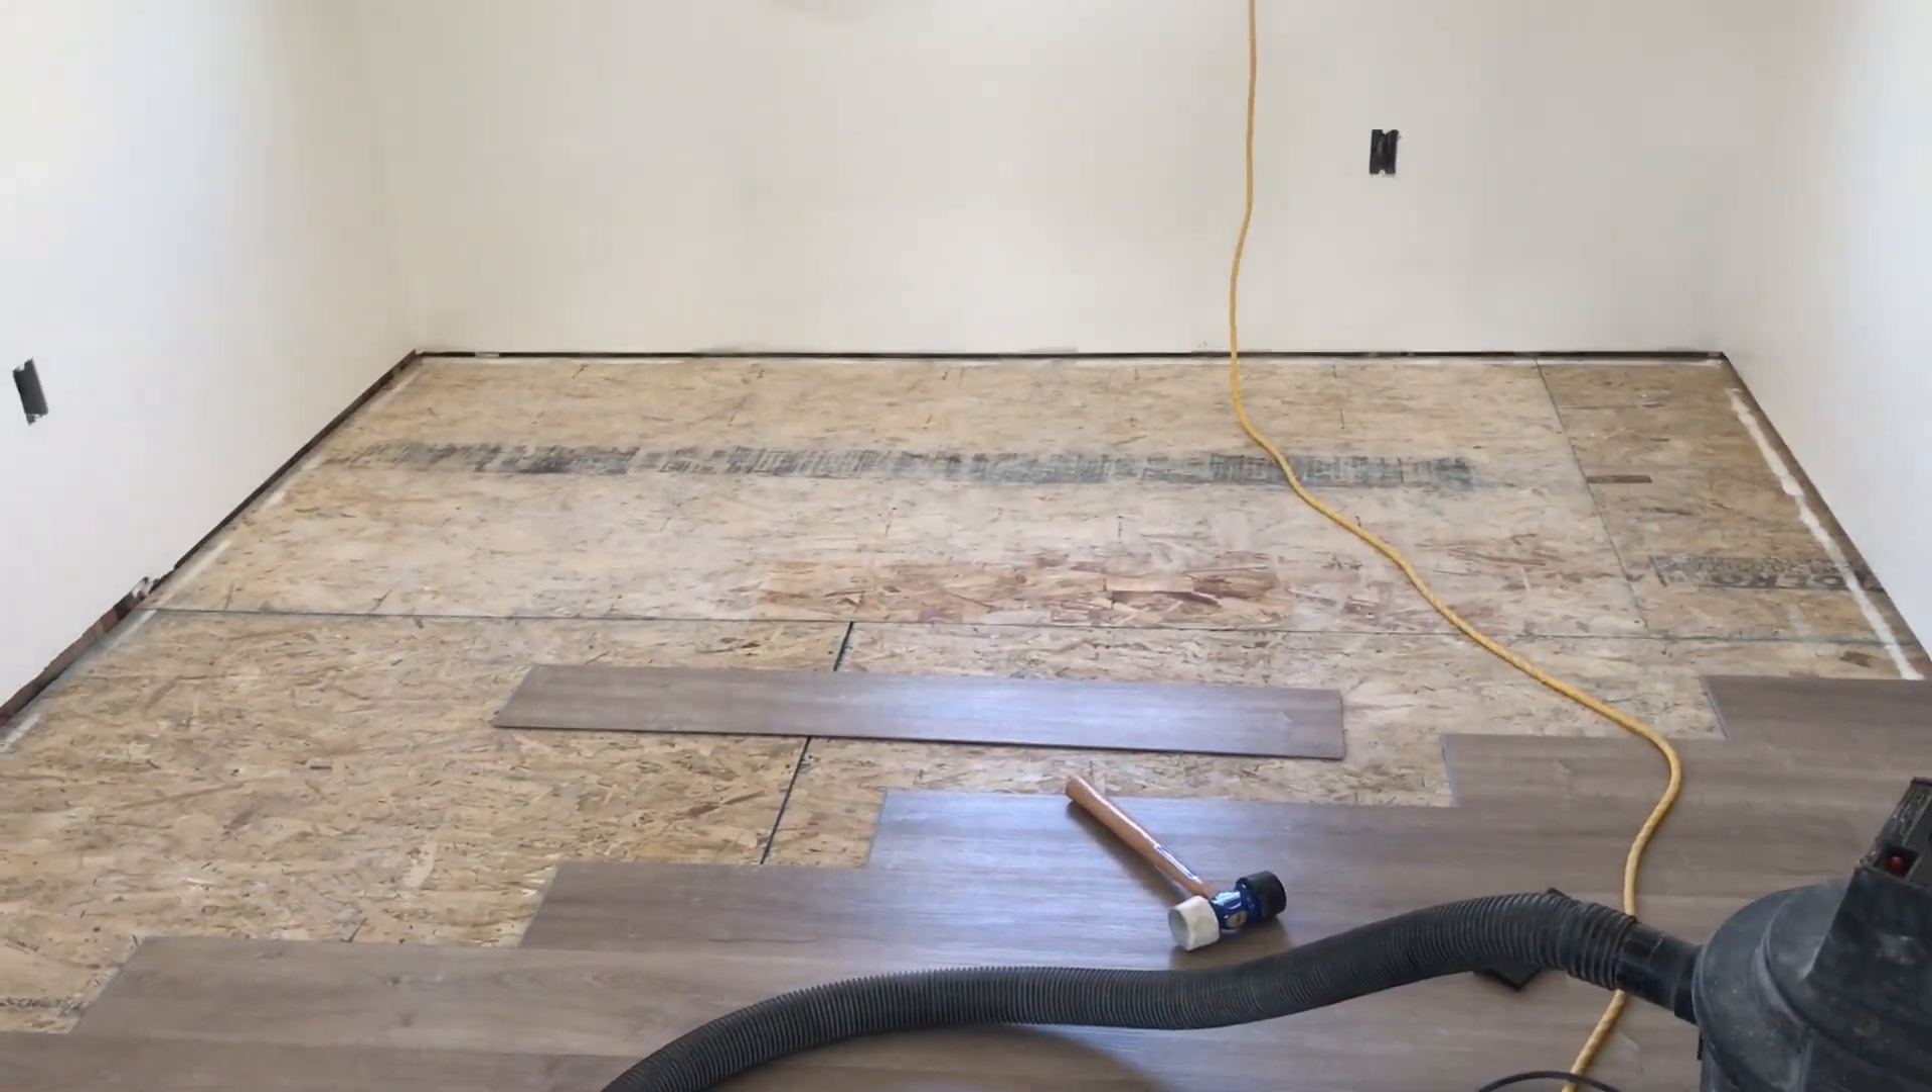I'm just getting the last little bit of flooring done here. I've got I don't know maybe six rows left or so.